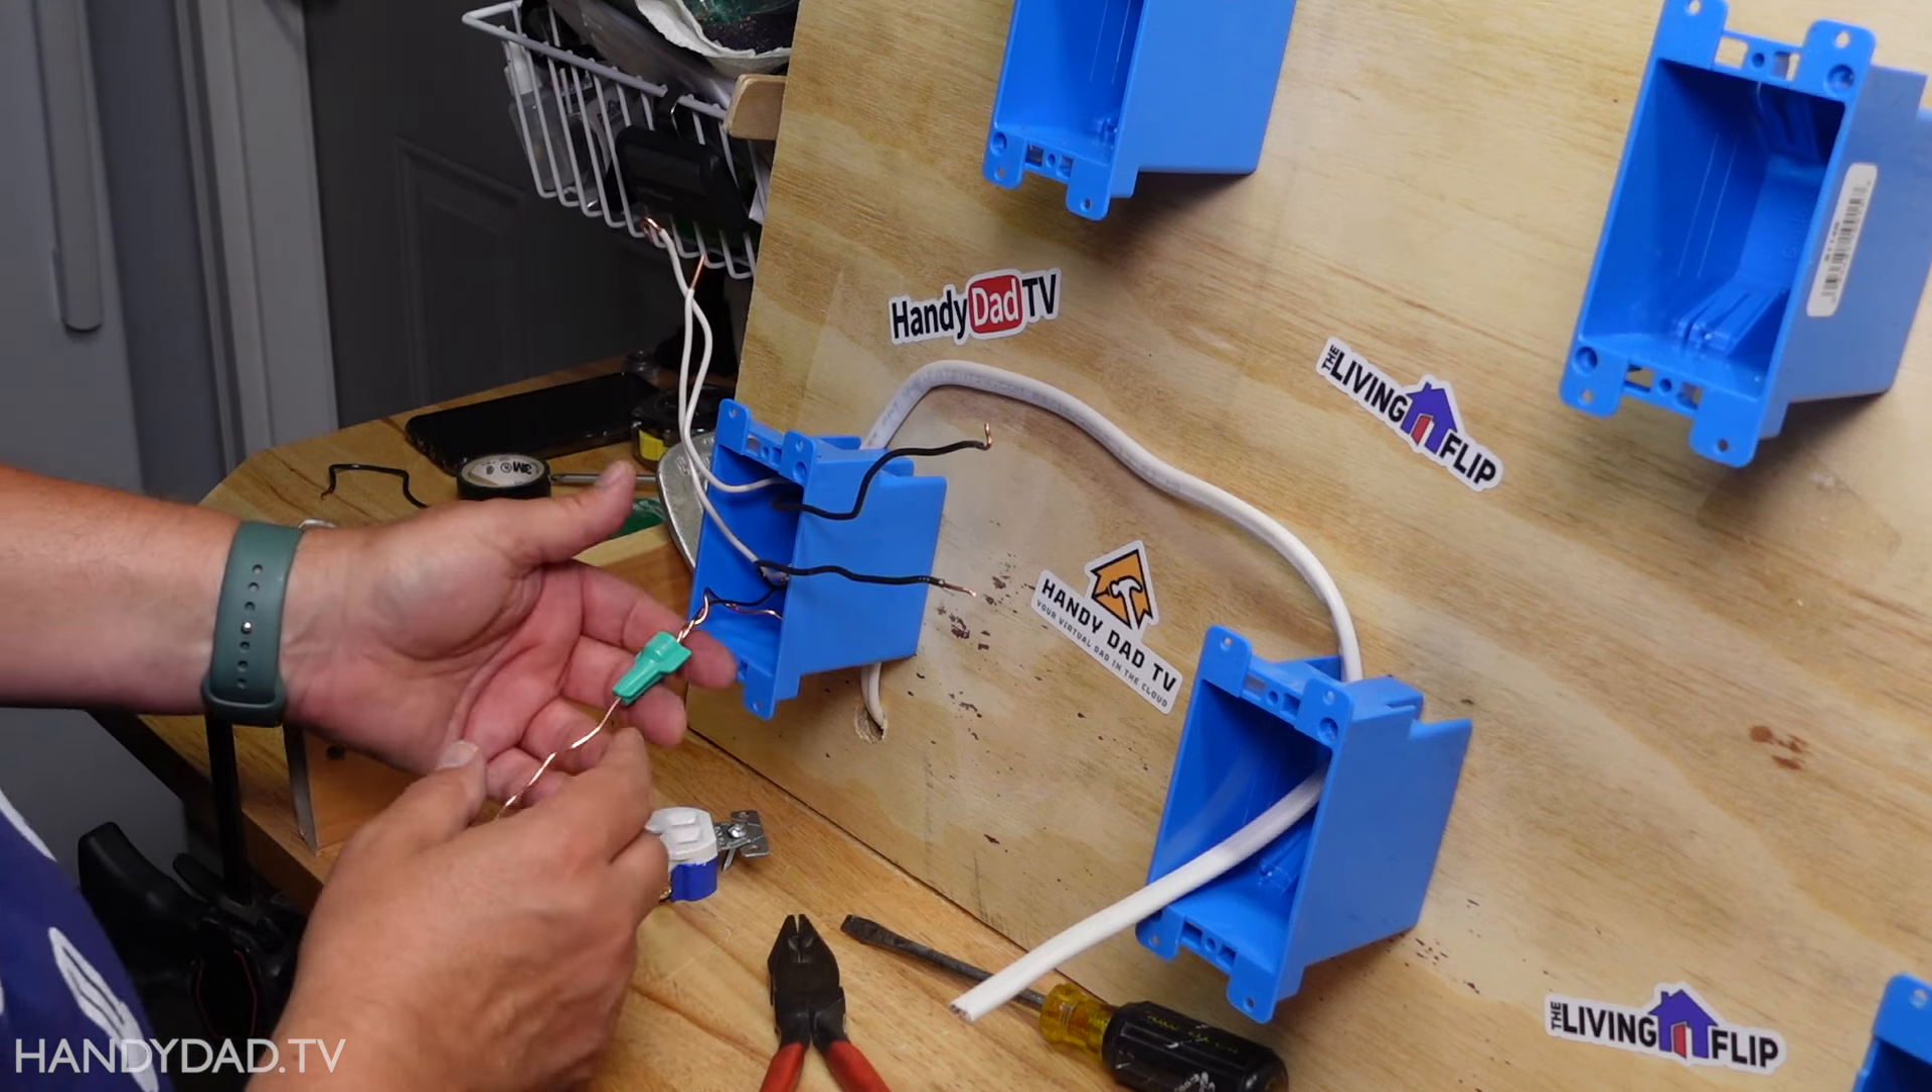Okay, now you can see both grounds are wired together. There is a wire nut bonding them together.